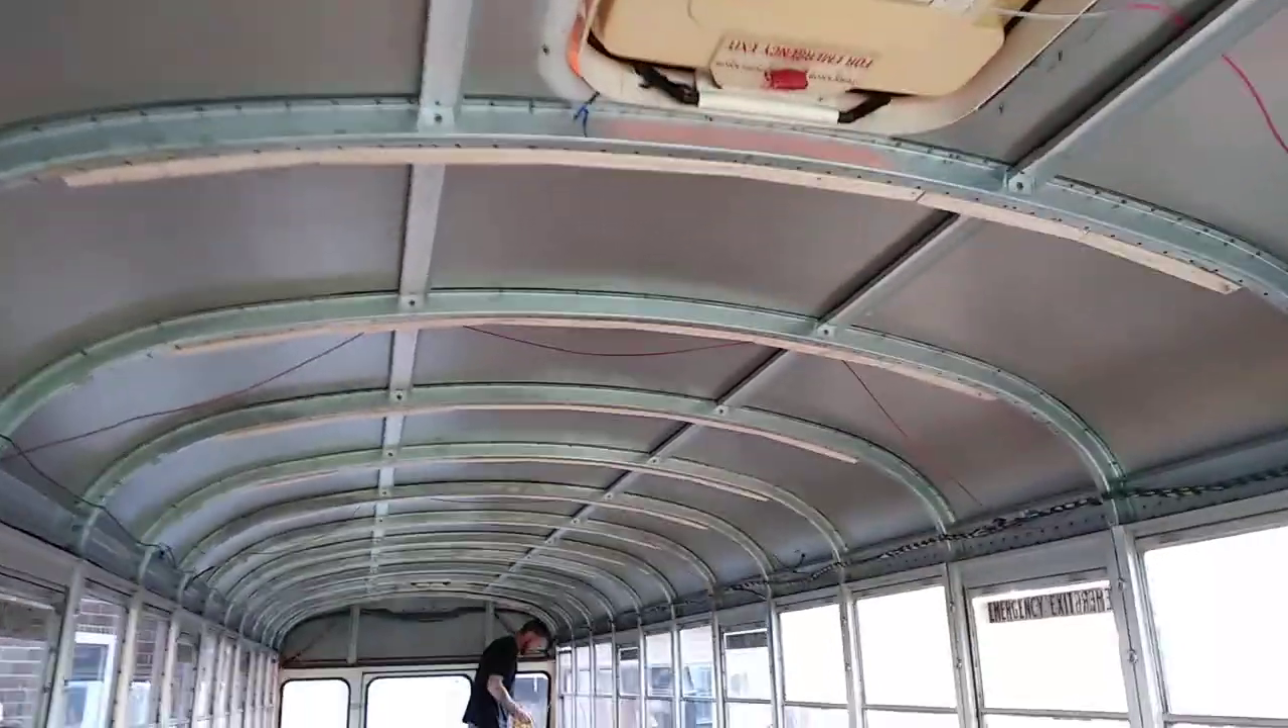And finished the ribbing. It's all done.